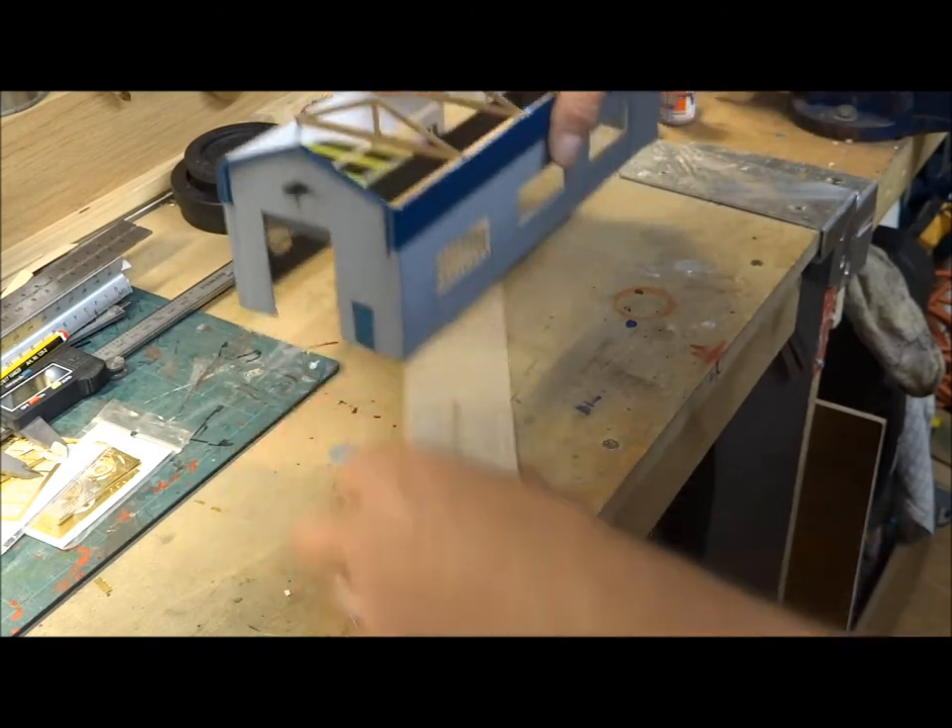I haven't done the roof as yet.